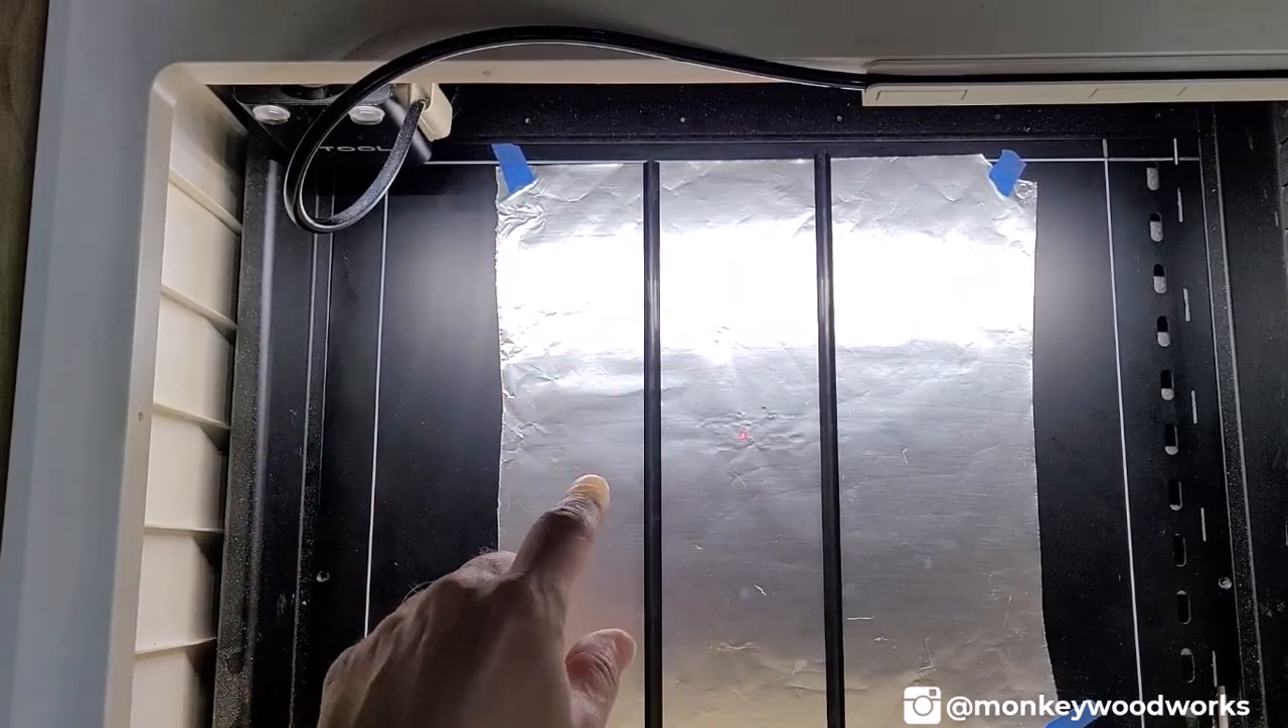I have aluminum foil on top of that base plate. I have it taped down in the corners just so when it's running, it doesn't blow around.